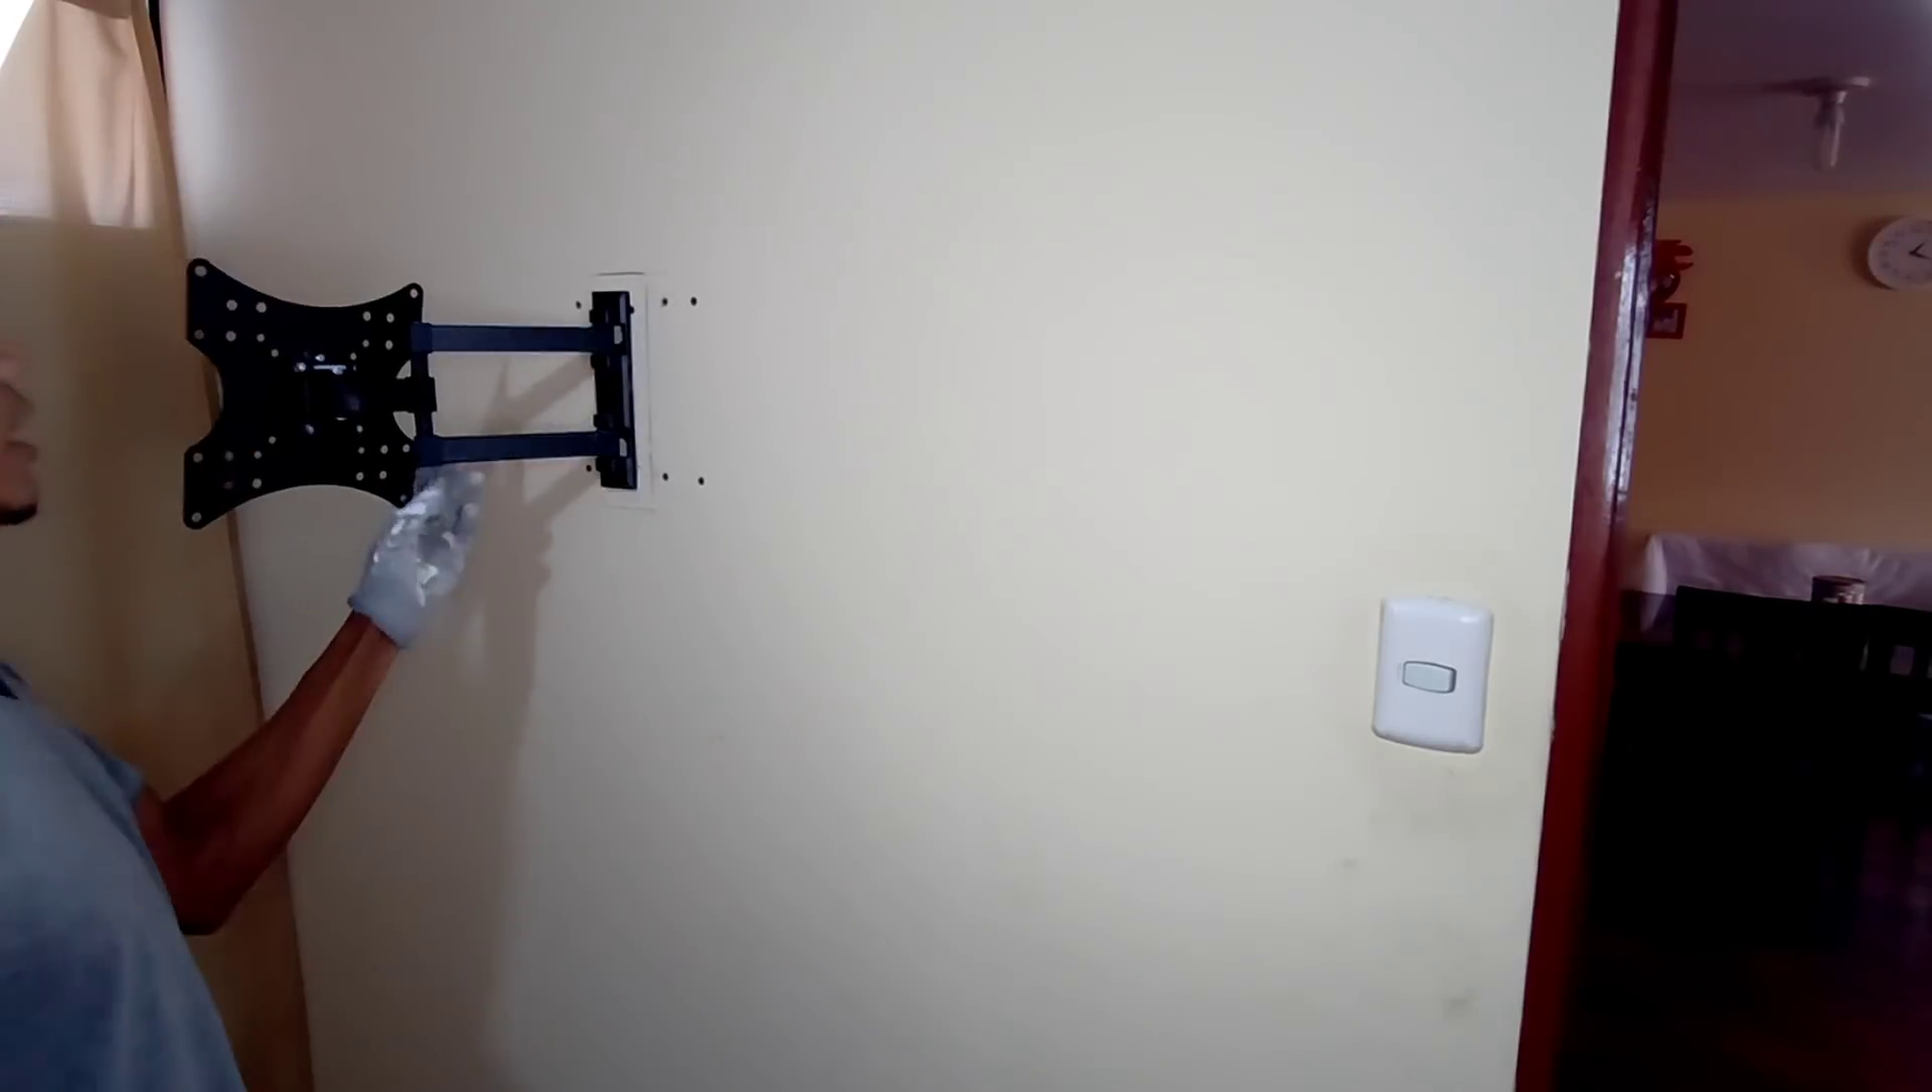Ya nuestro rack está instalado Esta no se va a caer de ahí, para nada.